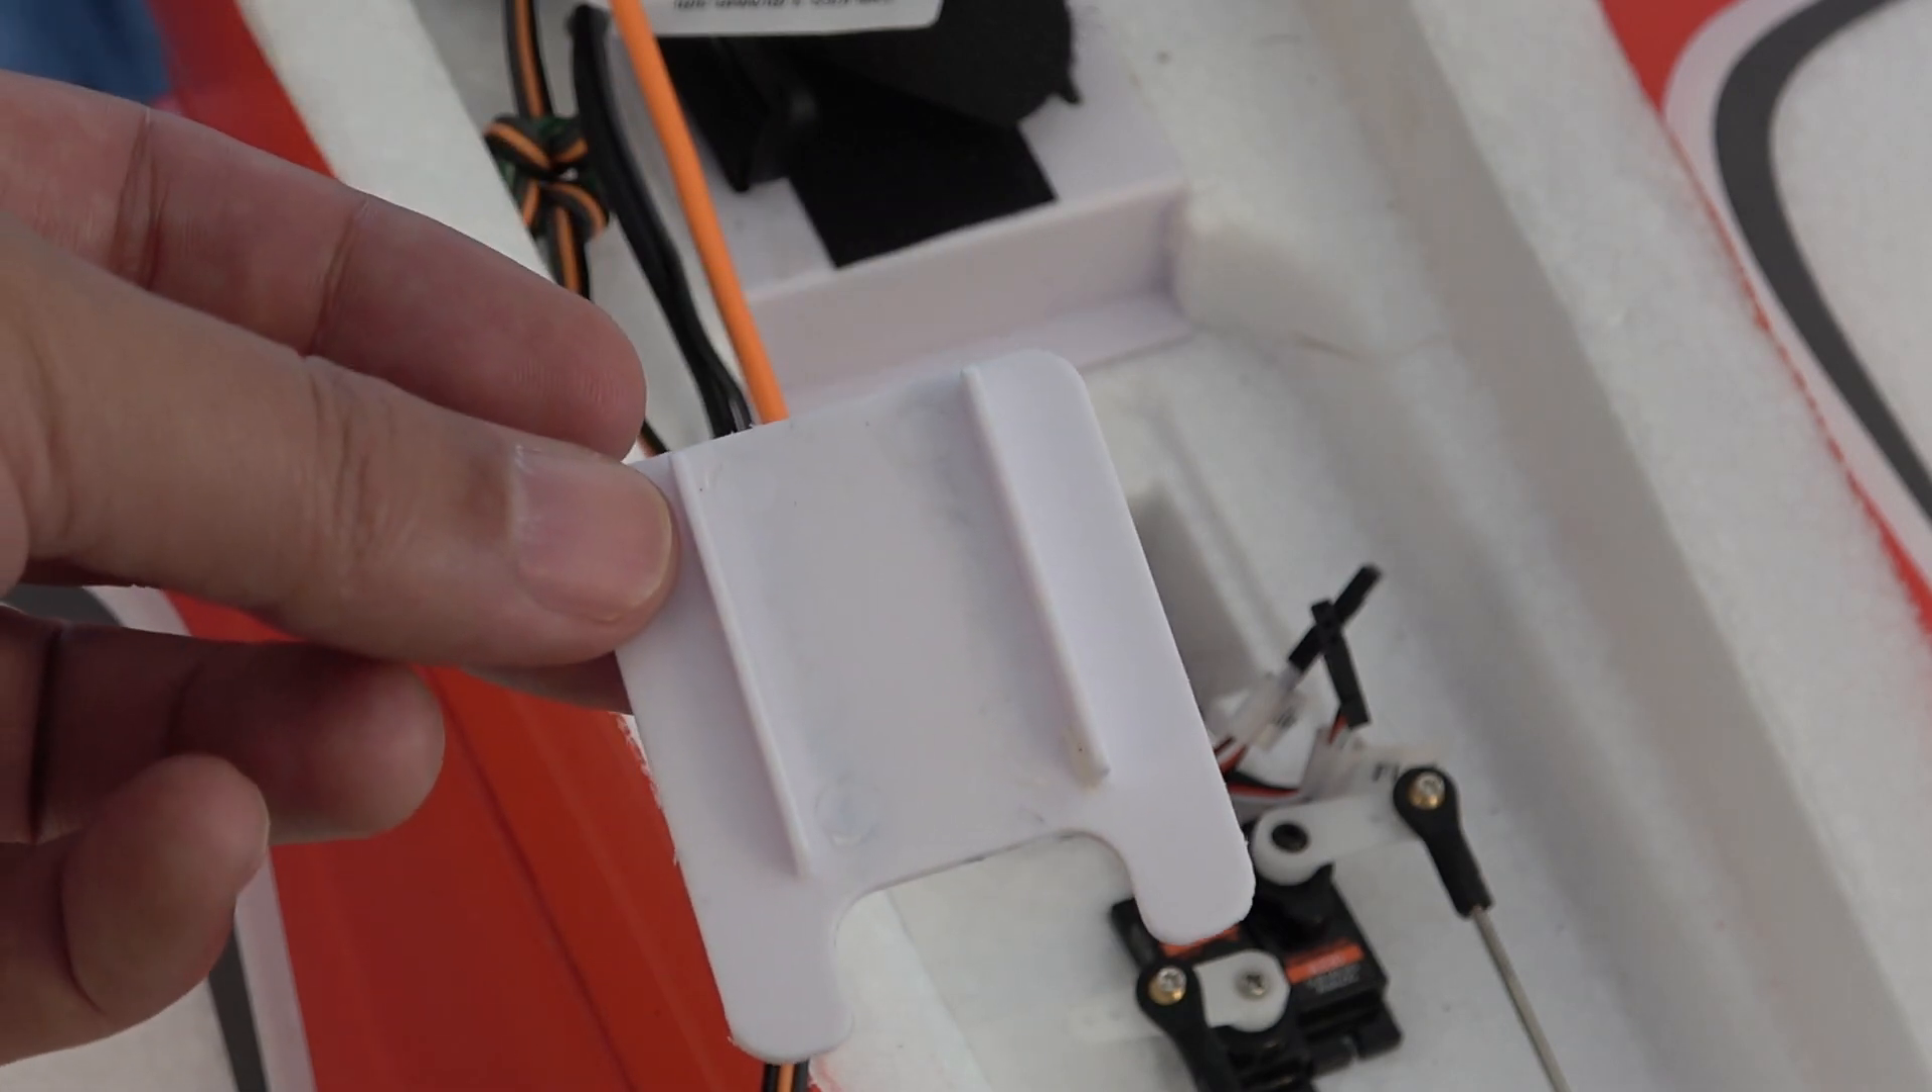So I've removed the the receiver mounting plate.